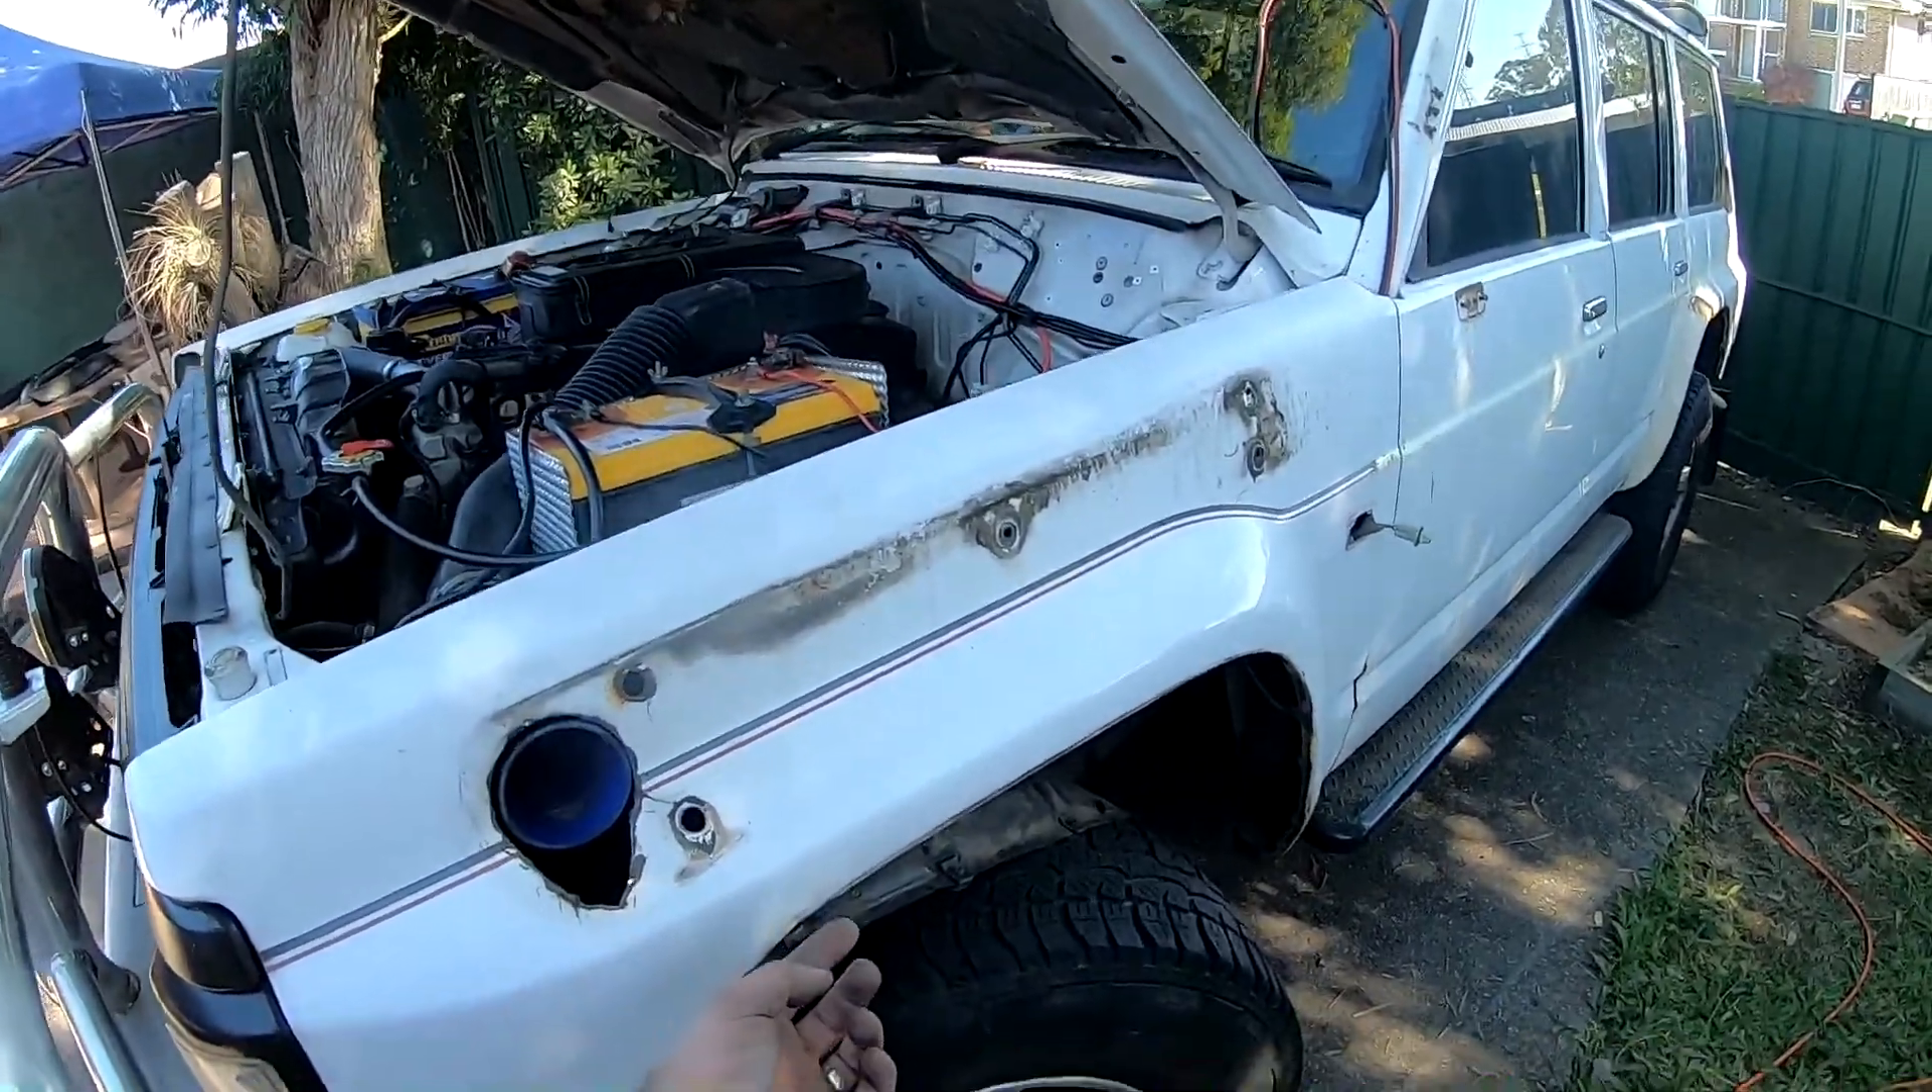So i've taken the snorkel off now.